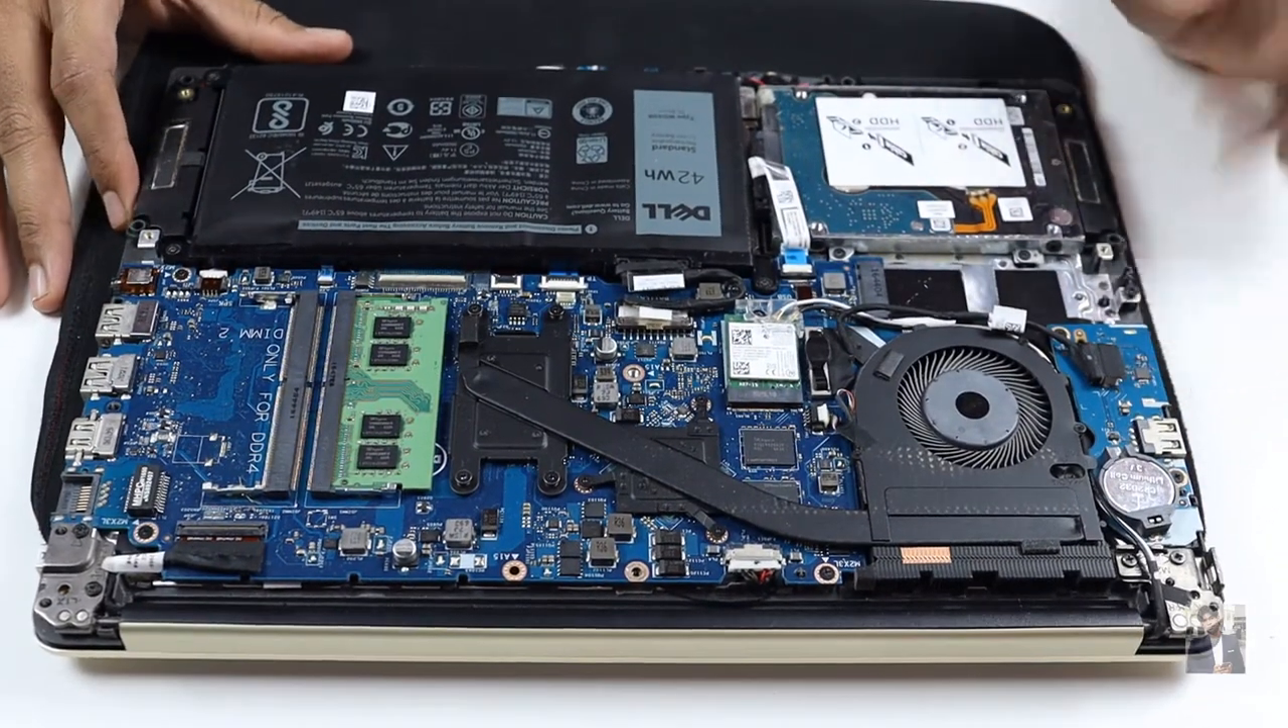You can see we have successfully removed the back cover.